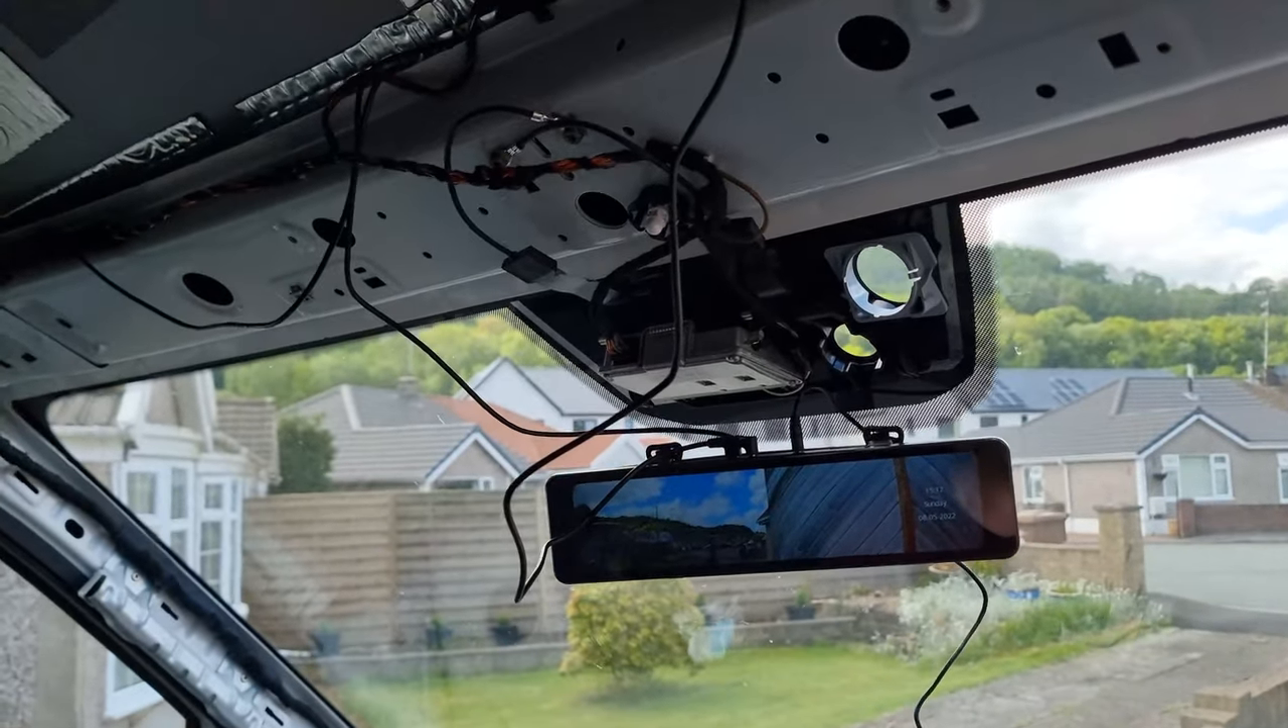So we just need to tidy up all the wires now.